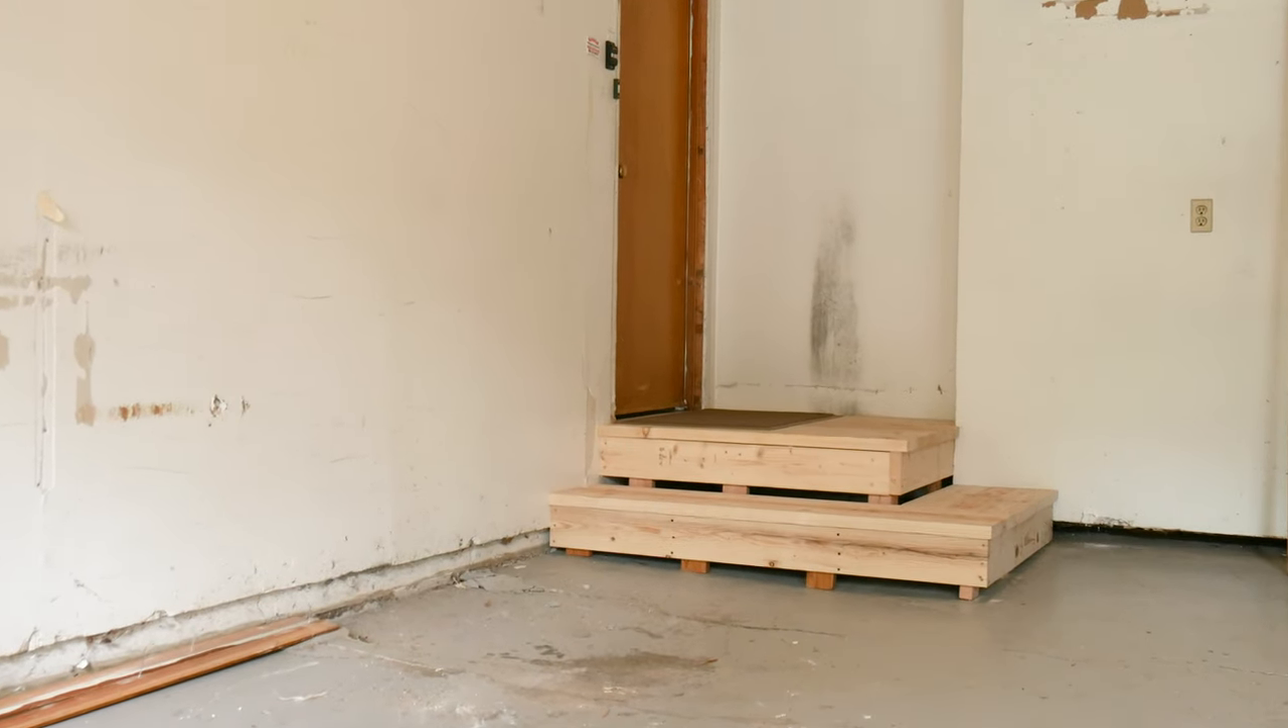The landing is complete and another workspace improvement project is in the books.